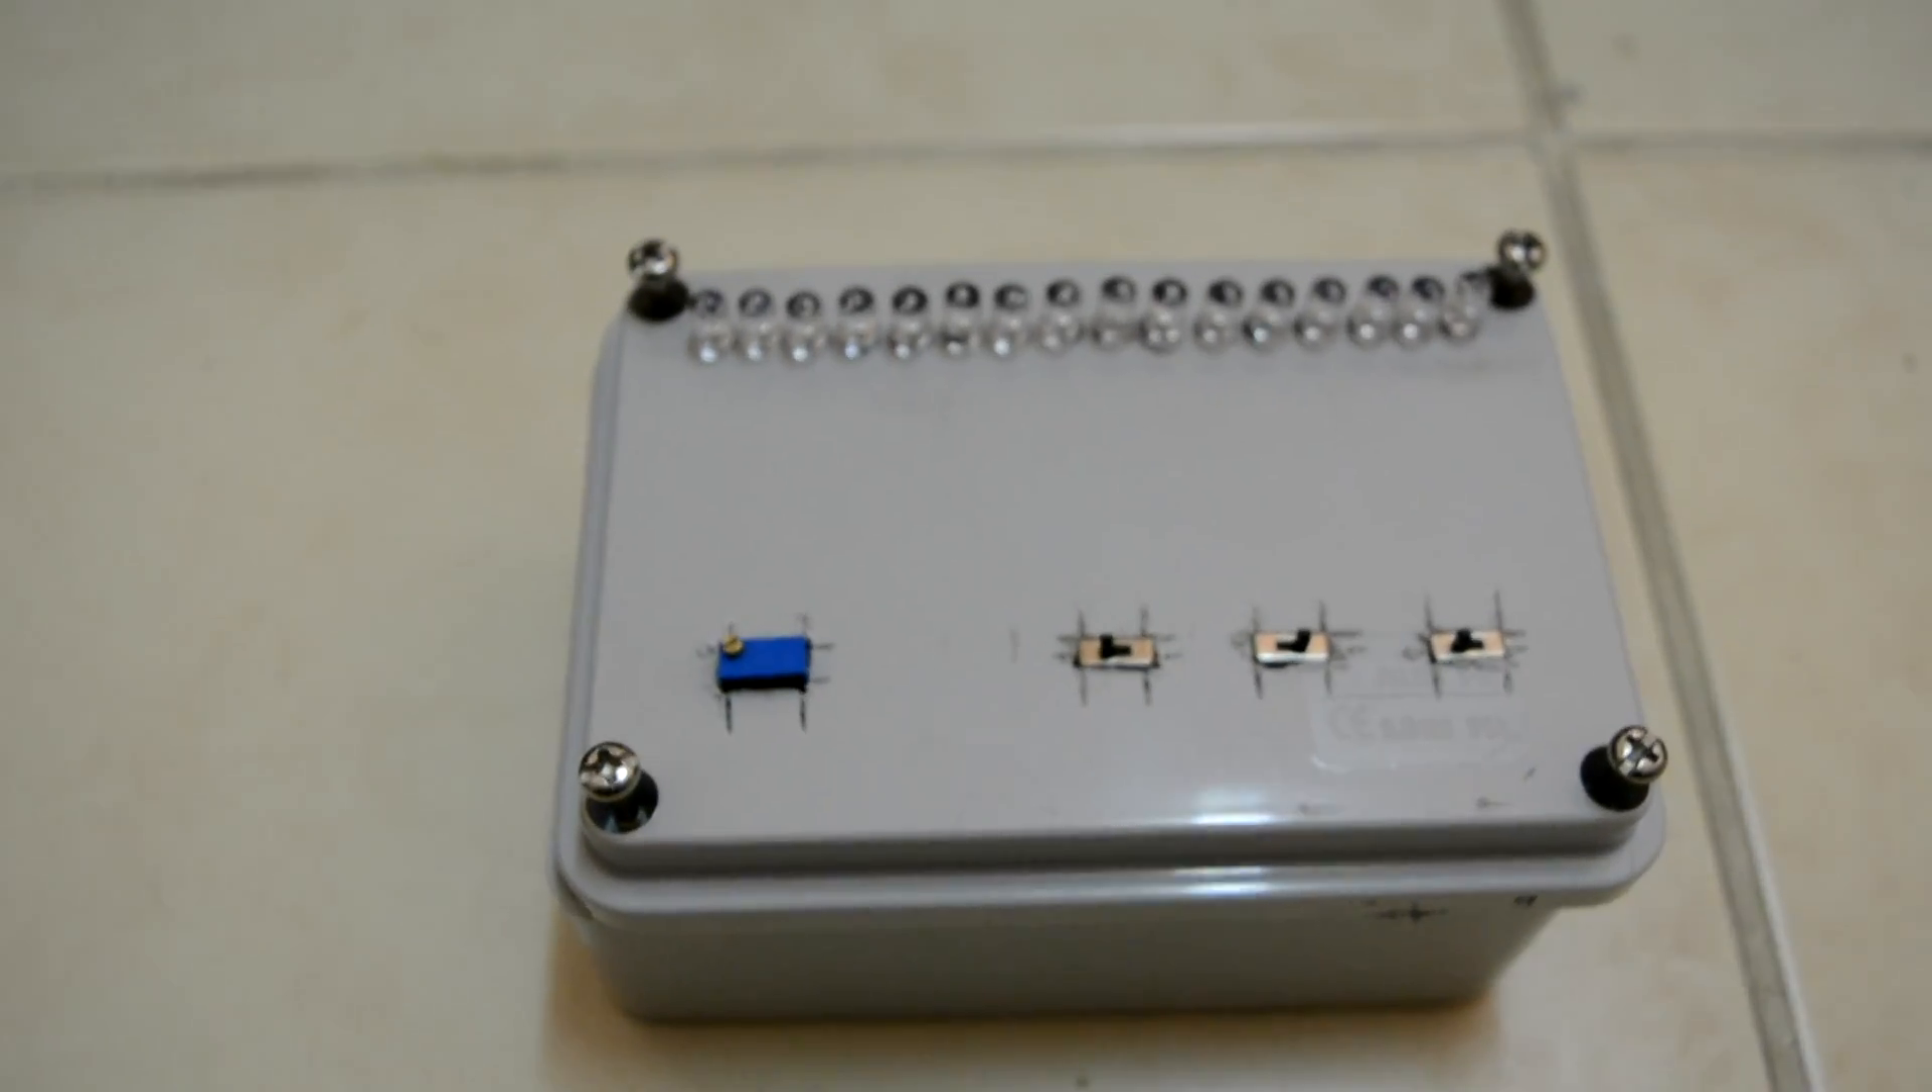All right guys so after you know gluing the LEDs in and adding the switches this is how it looks and it looks really good.